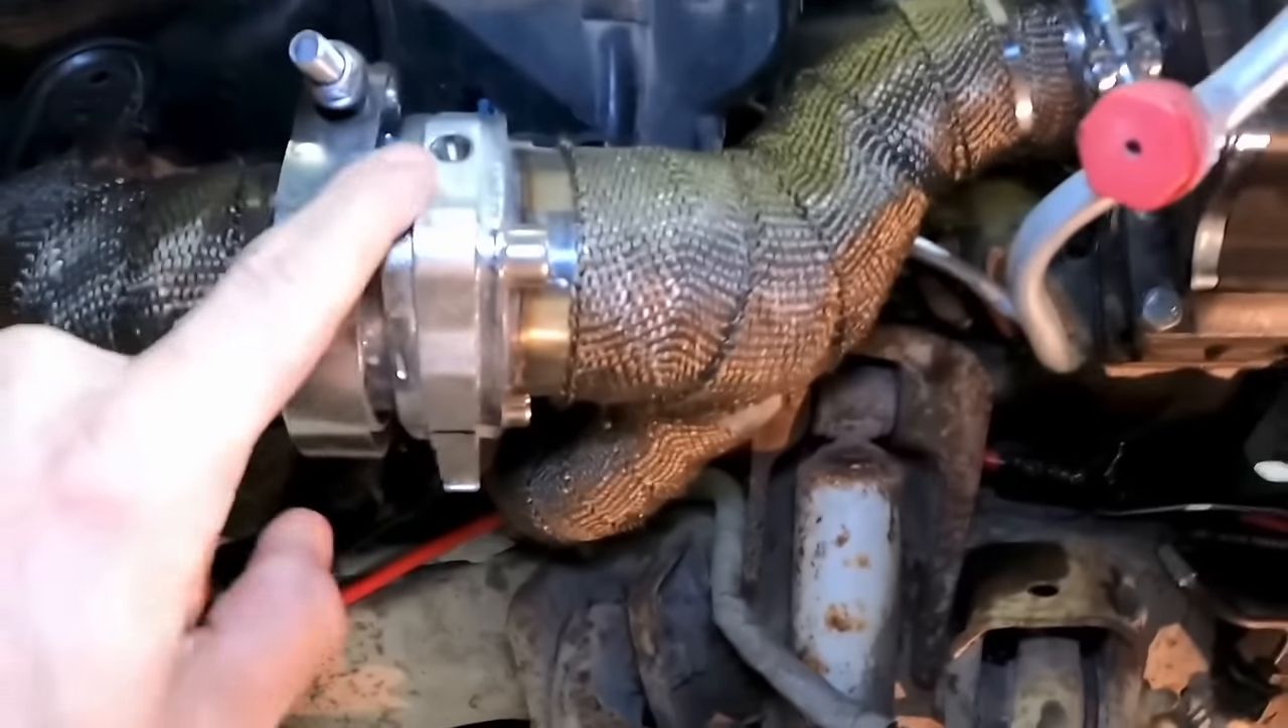Okay check it out we got the exhaust cutout hooked up.